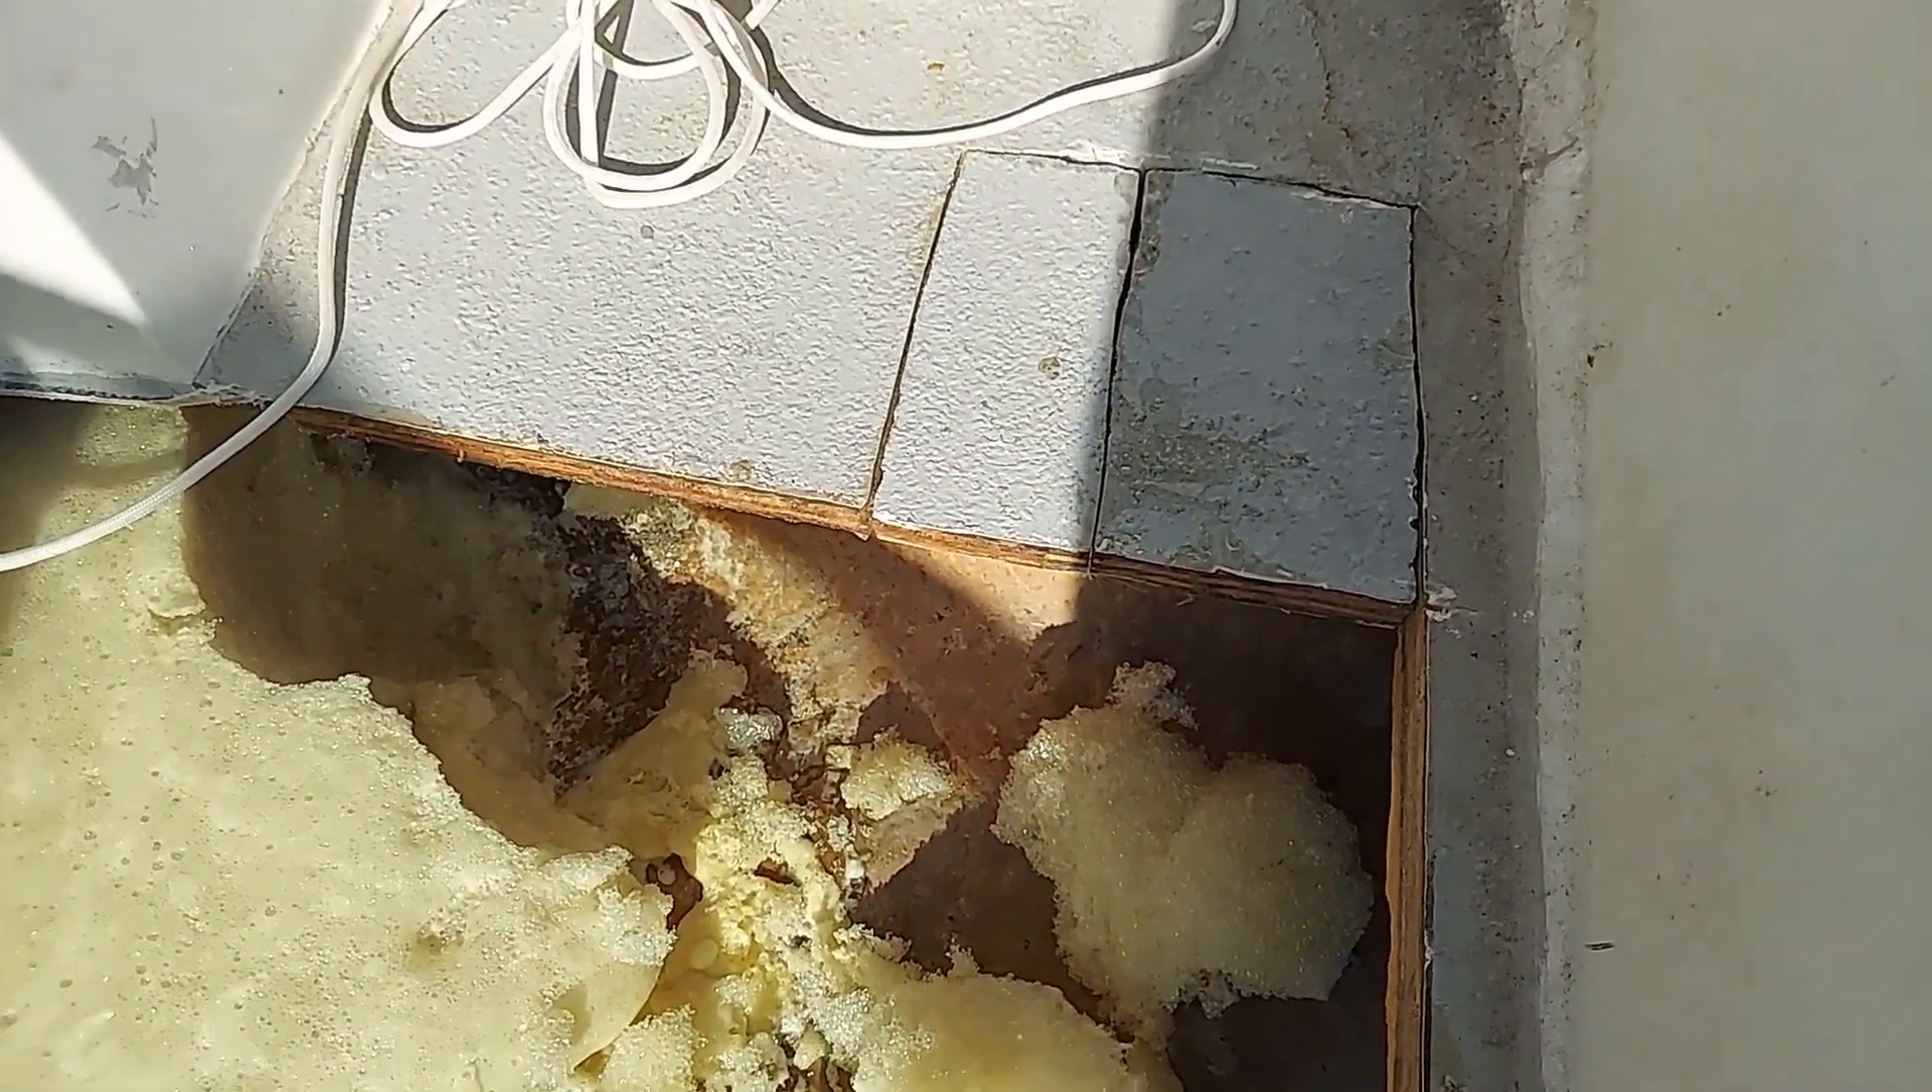I've got foam in the starboard floor. Got part of the floor put back in, ready for the rest of the floor.